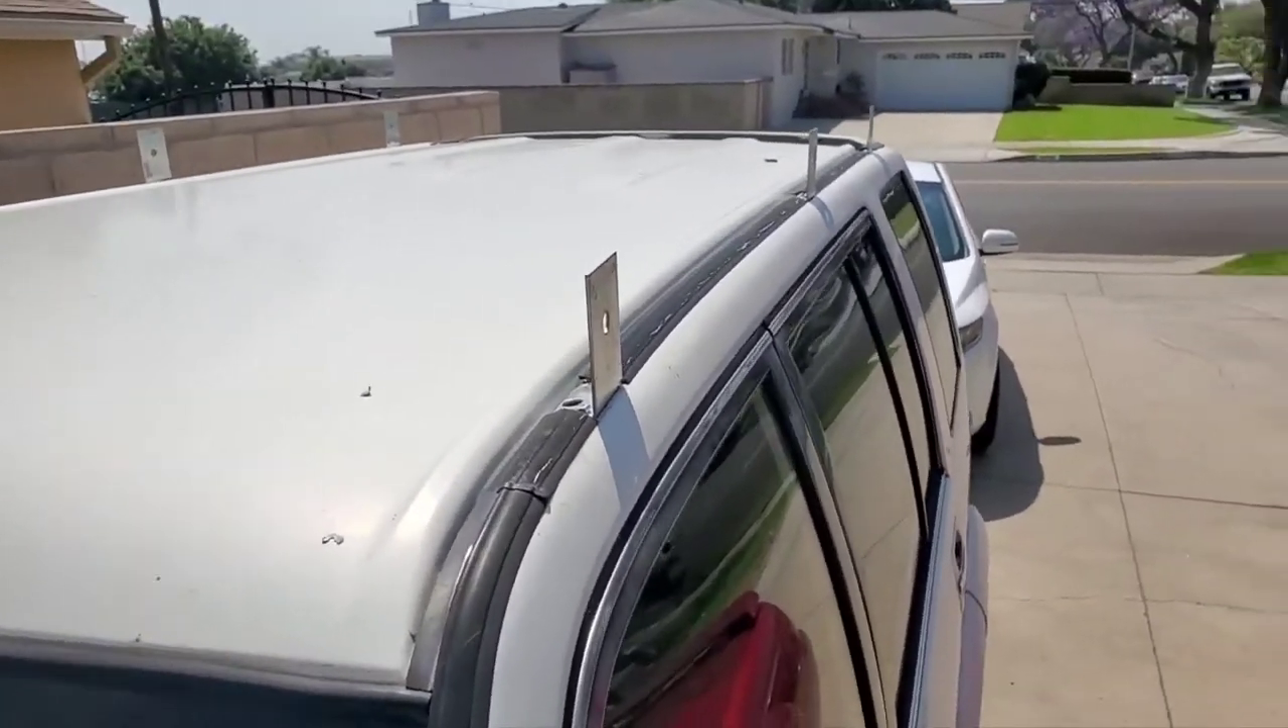All right guys, today's another day and, um, the brackets are, are installed. You can see them right there.